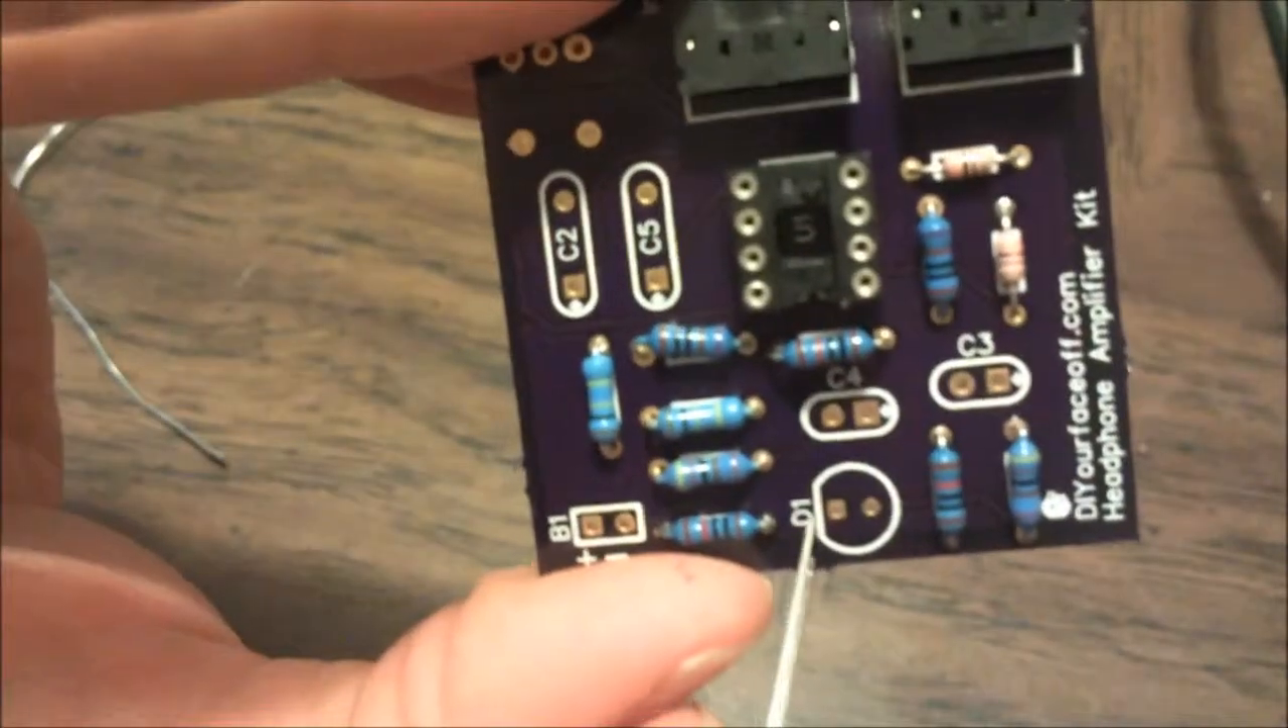So now we've got our amplifier coming along, but we still need to put in the capacitors and the diode.